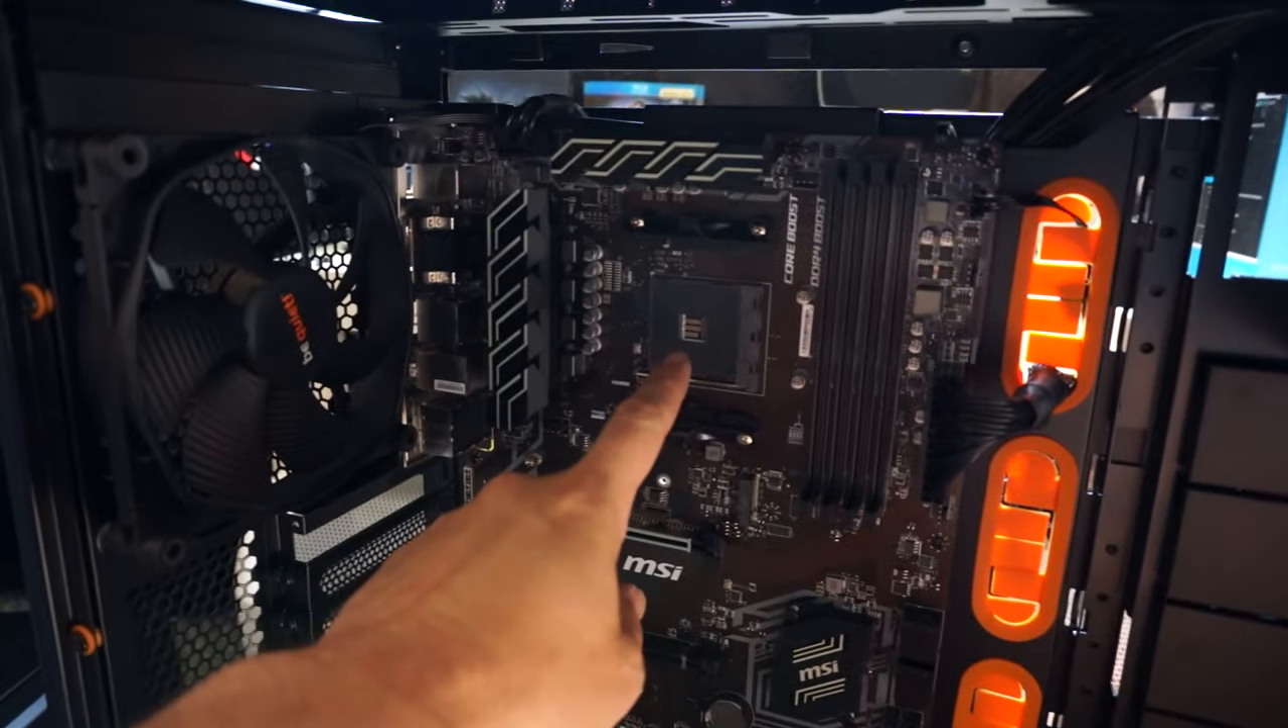Right now there is no CPU and no RAM installed it only has the bare essentials so that you can get power to it.